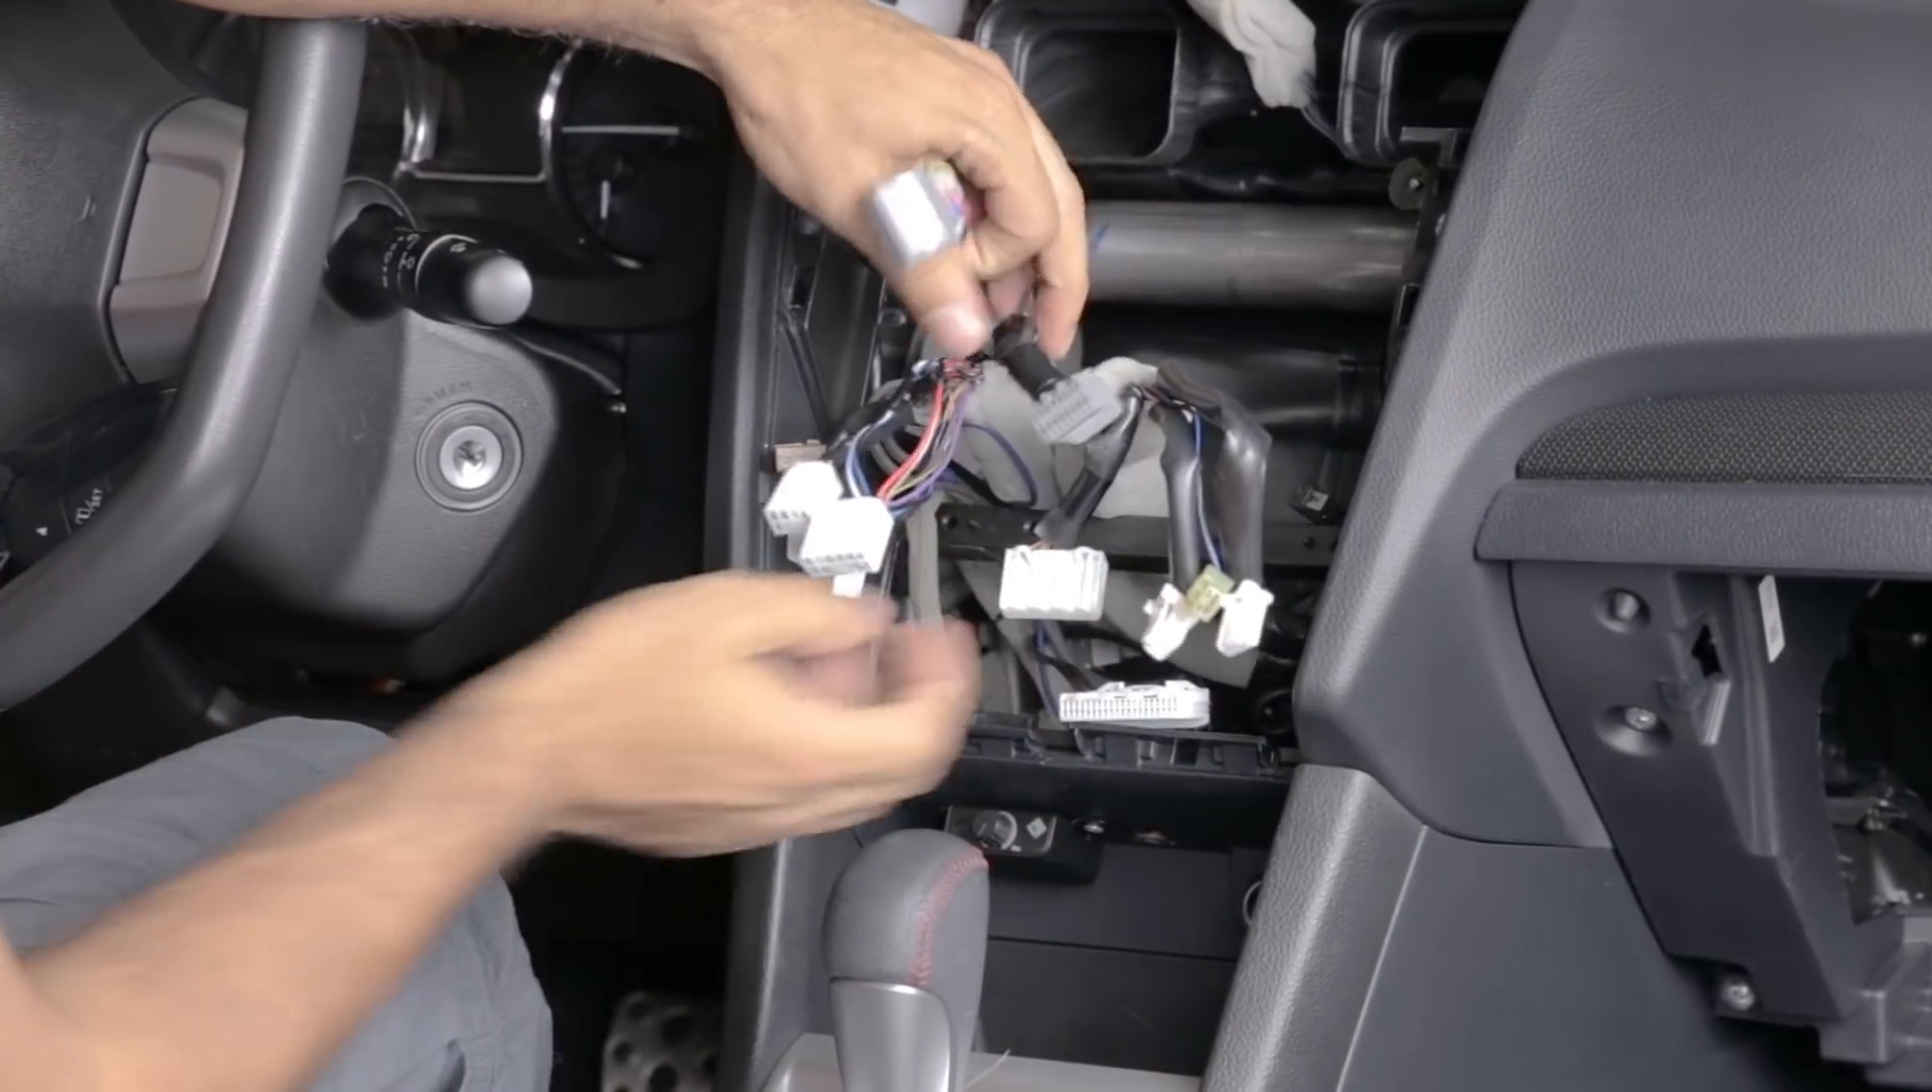As you can see I removed the stereo.